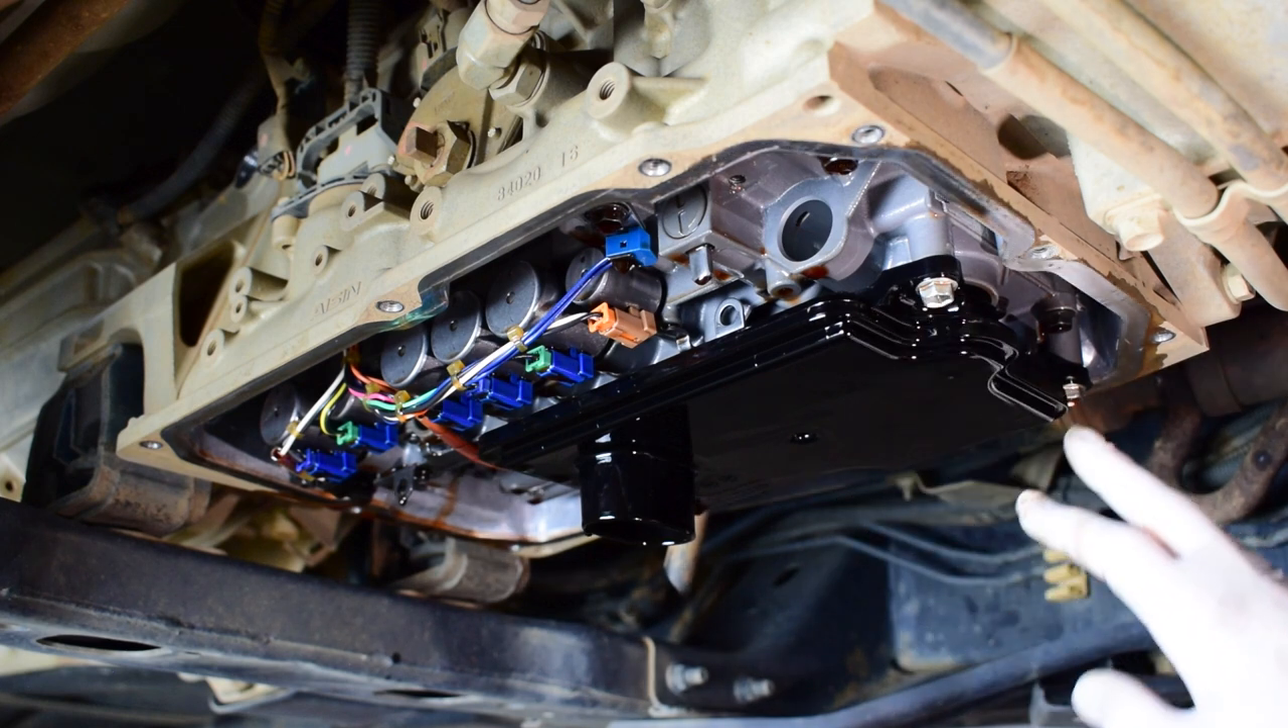So now I've removed the transmission pan what you can see here is the transmission filter.